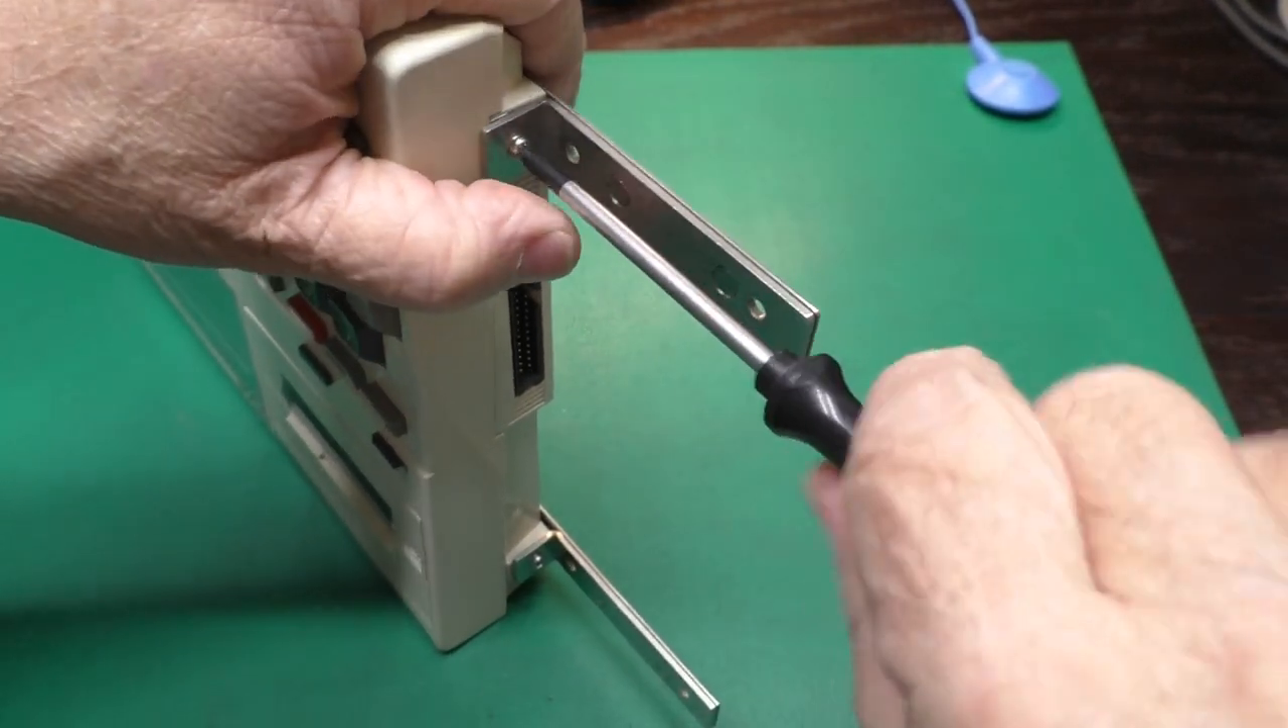Now we're left with these brackets sticking out the side here.